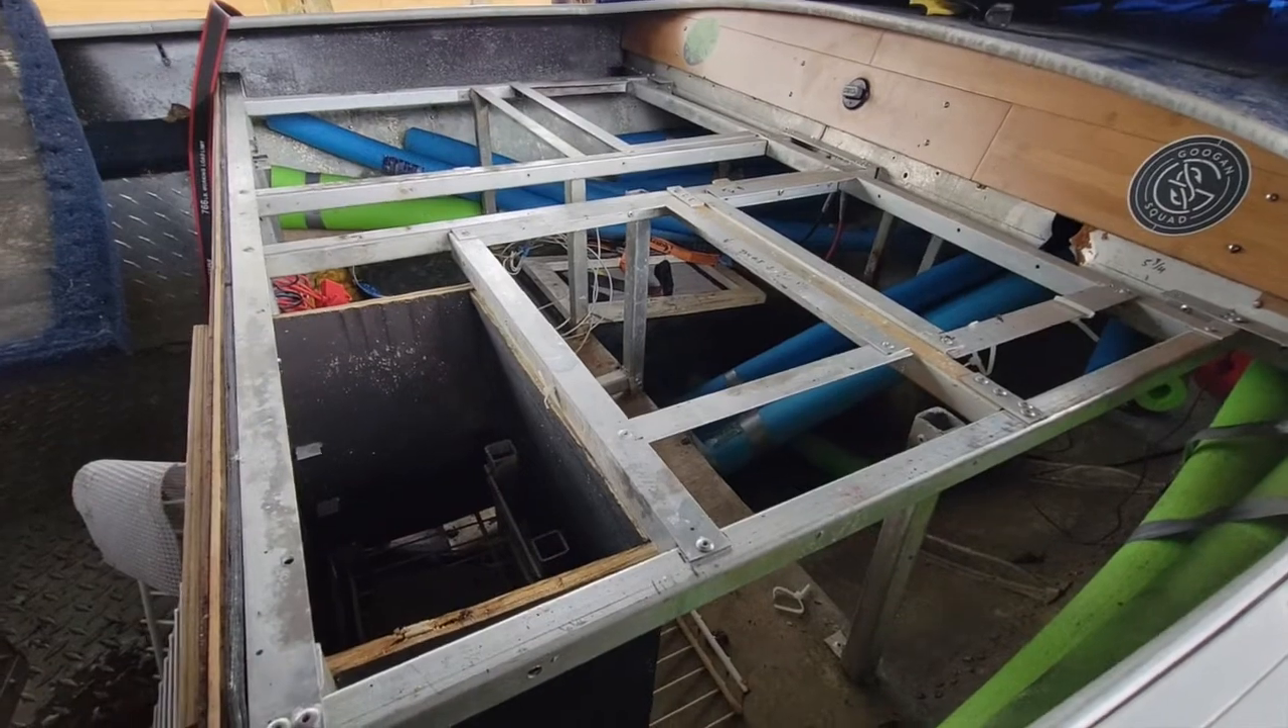But I've got to get the decking back on and get my little, um, got to get my storage compartments put back in.